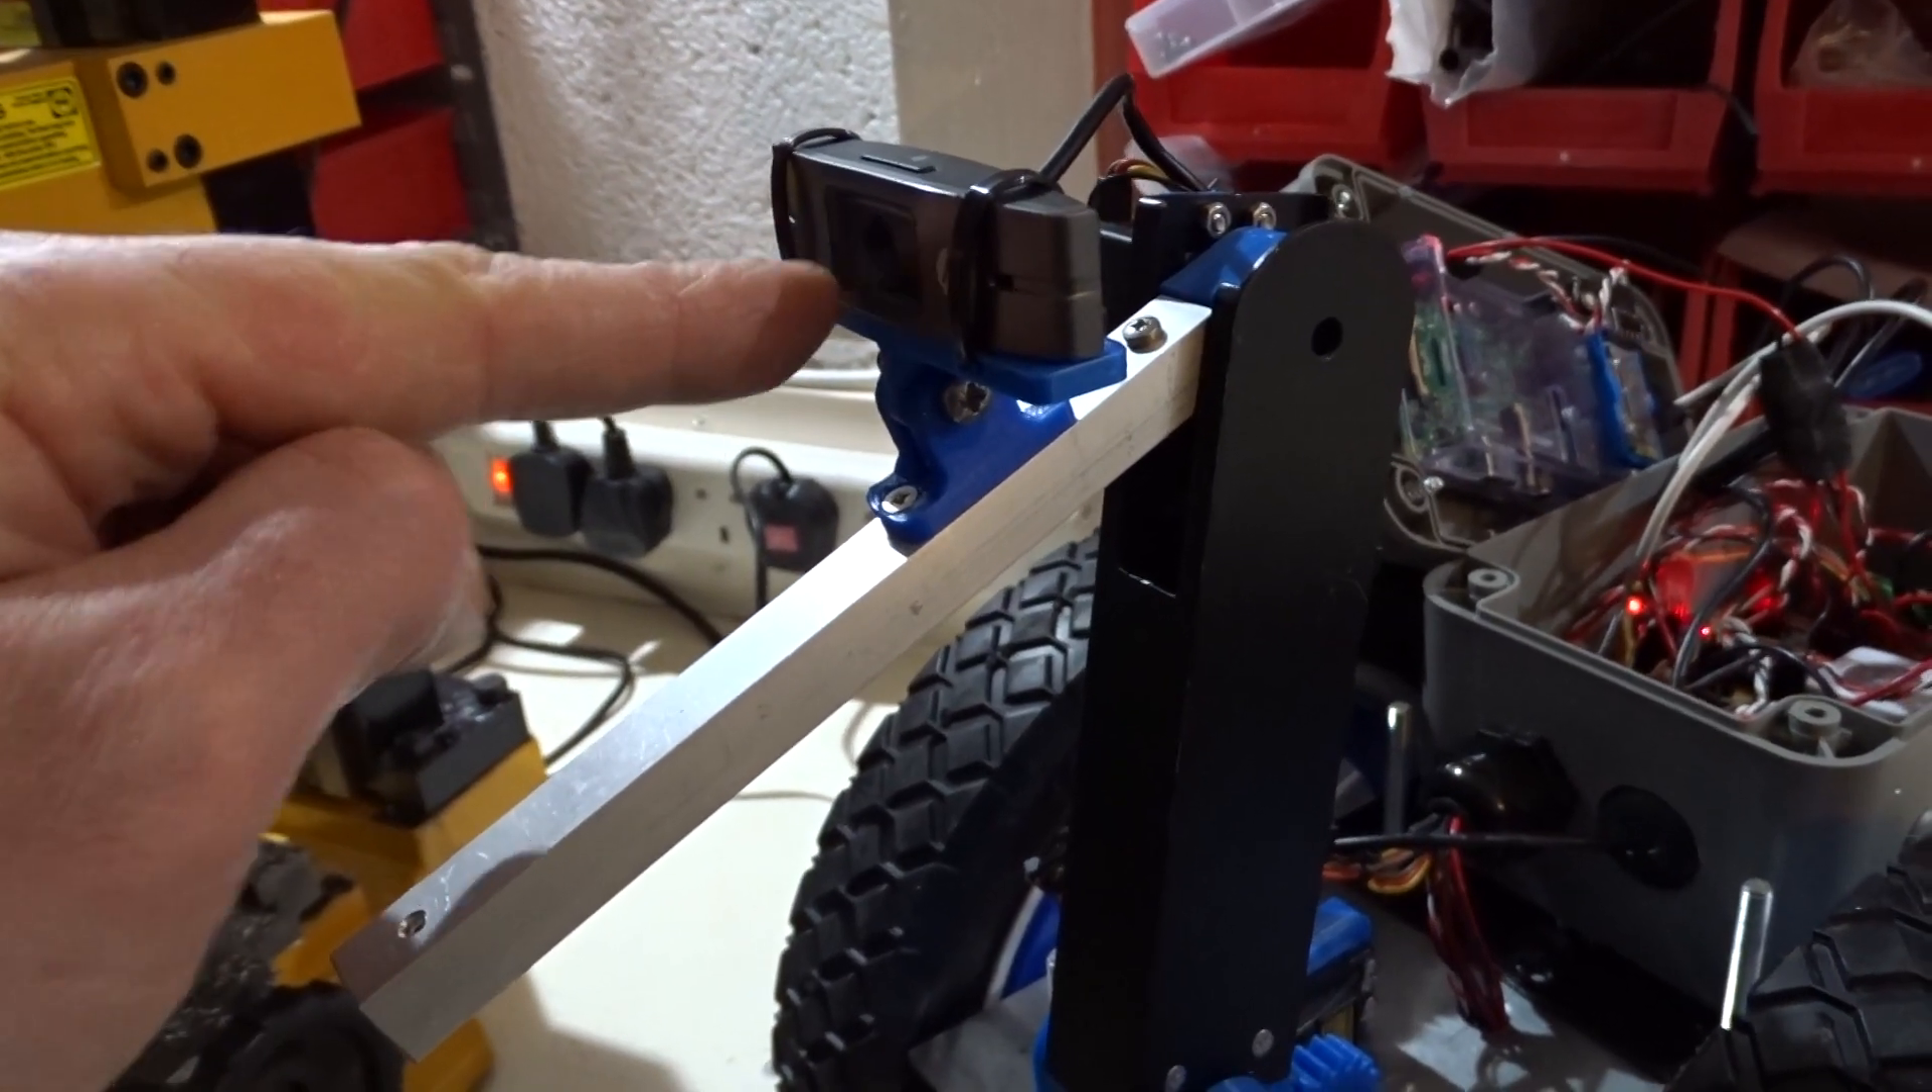You can see I have extended the arm lower section and I've got the camera mounted up there.